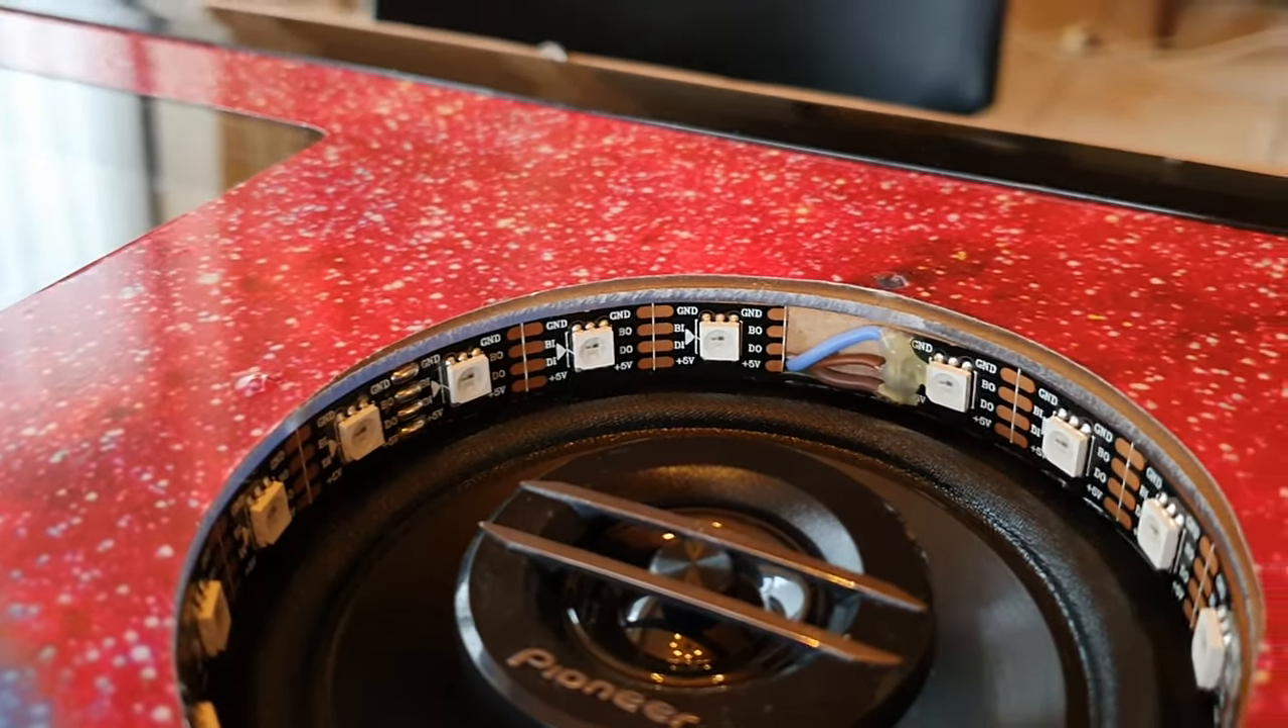The LEDs fit exactly in the hole and look really clean.